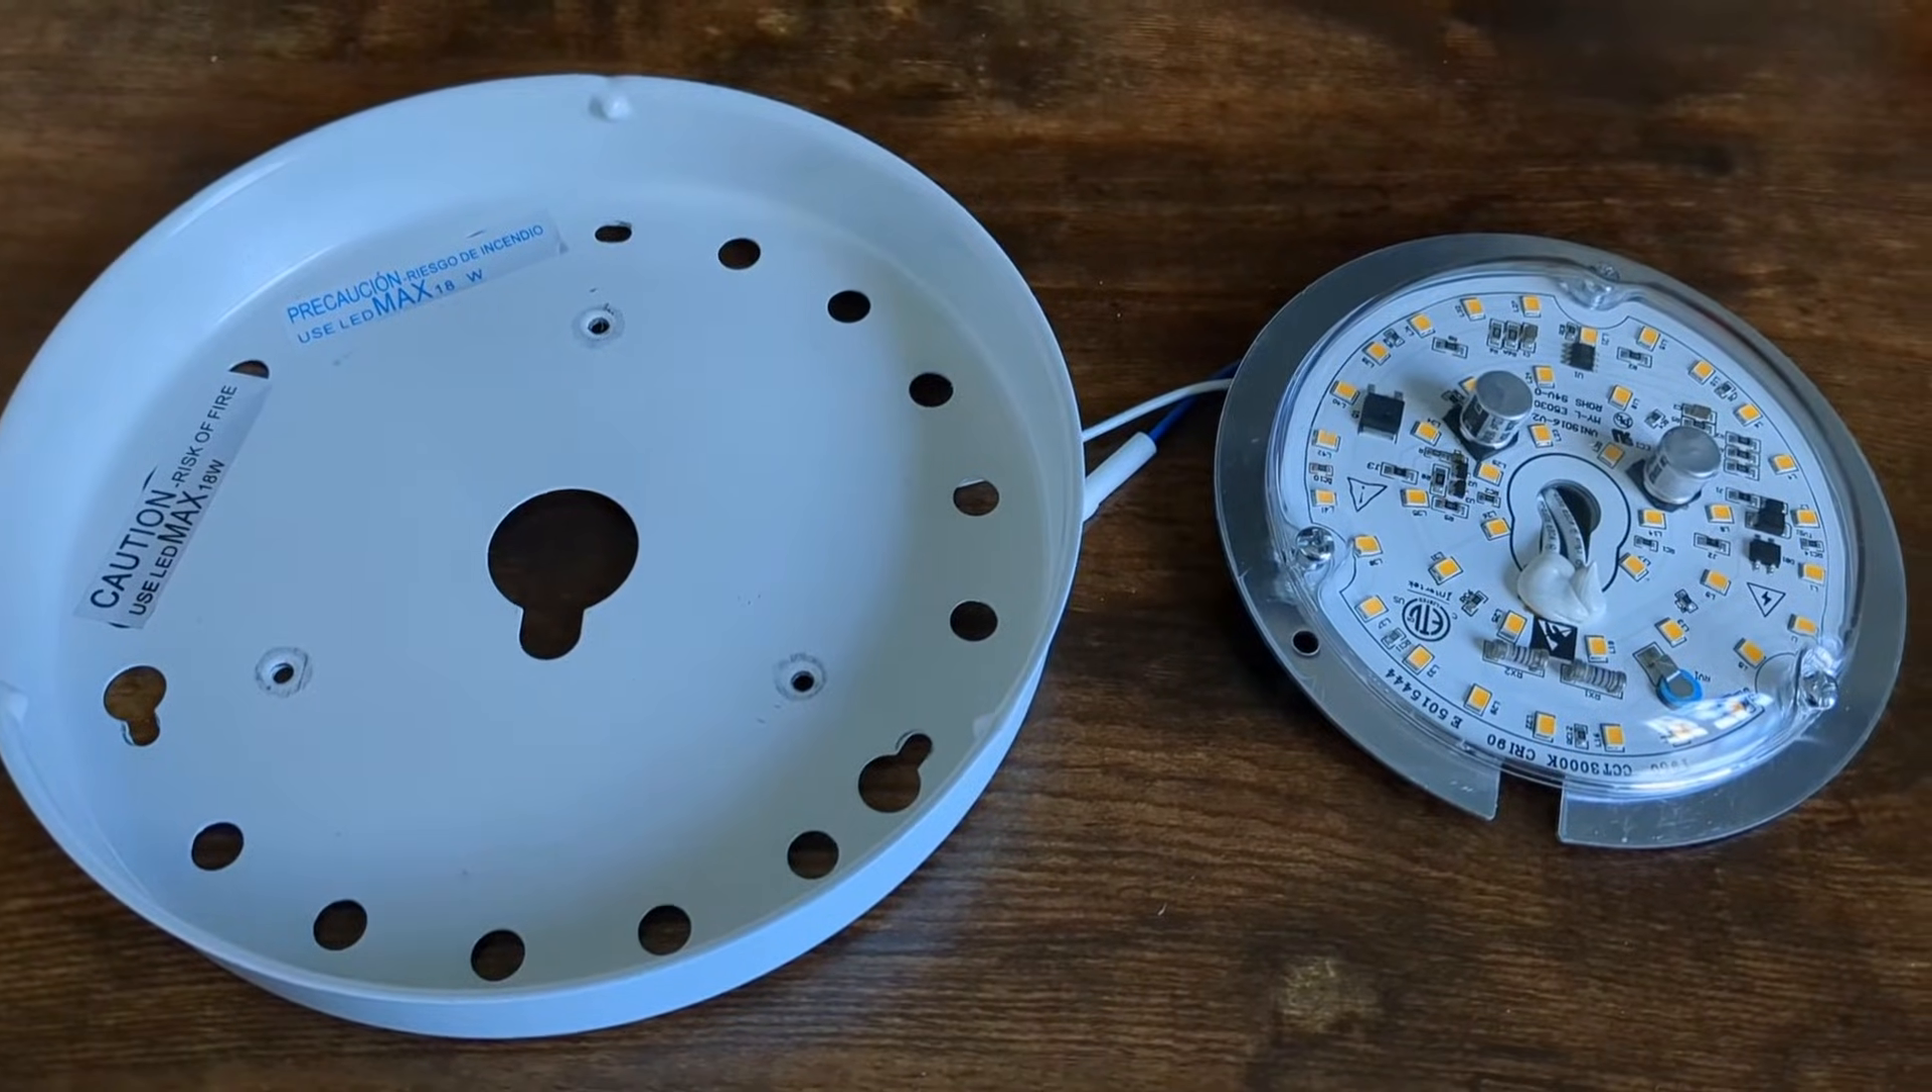I've removed the old LED kit.